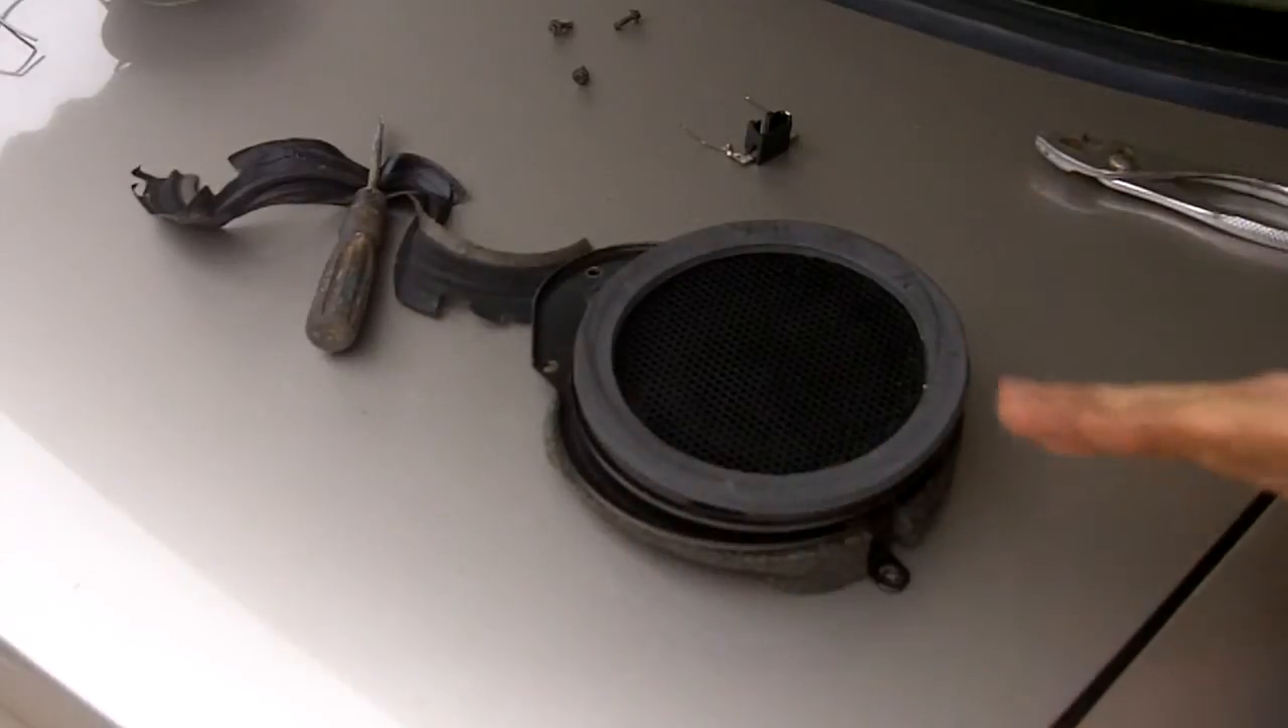Um, I got the speaker out.